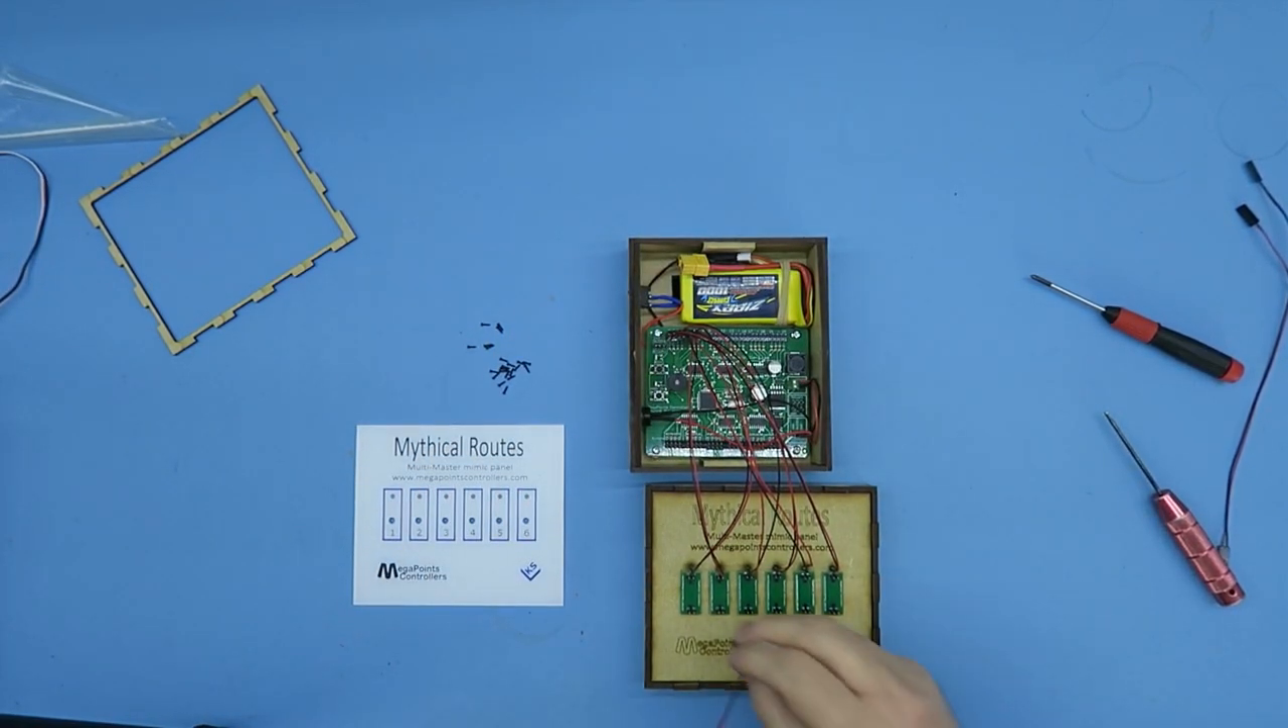So there's my six LEDs, let's get some buttons plugged in.